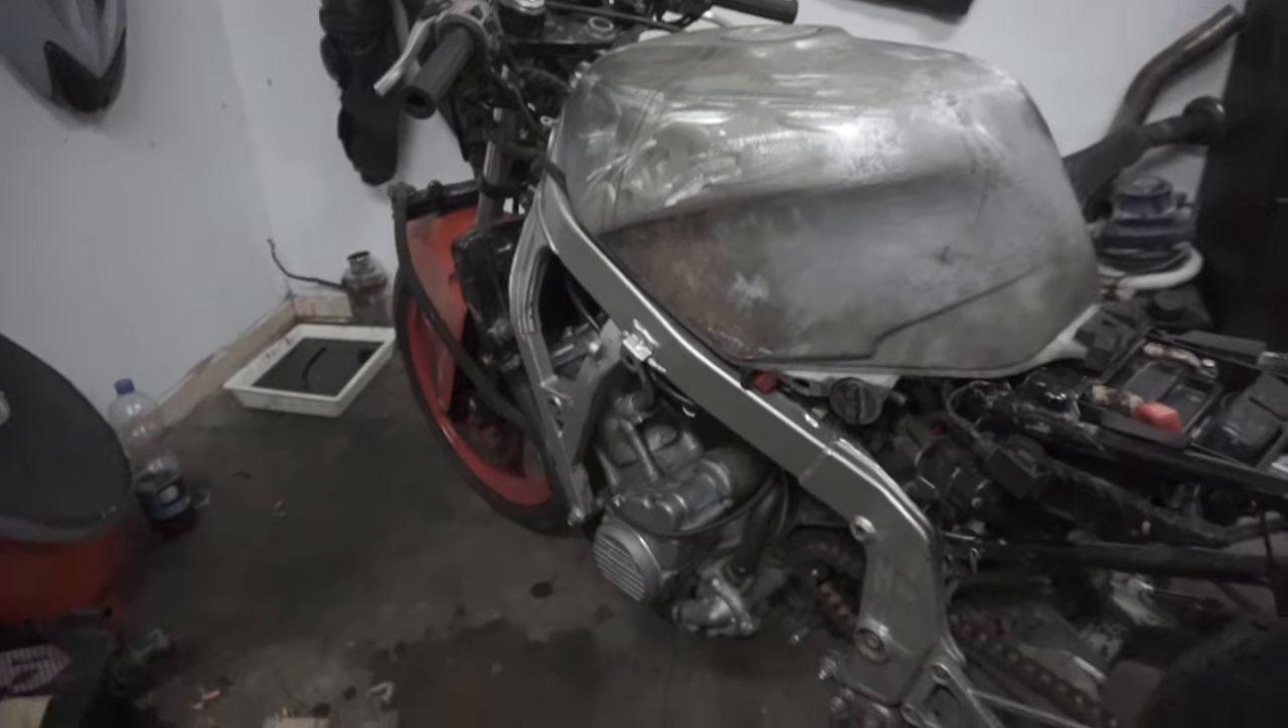Der frisch revisierte Tank ist wieder drauf.